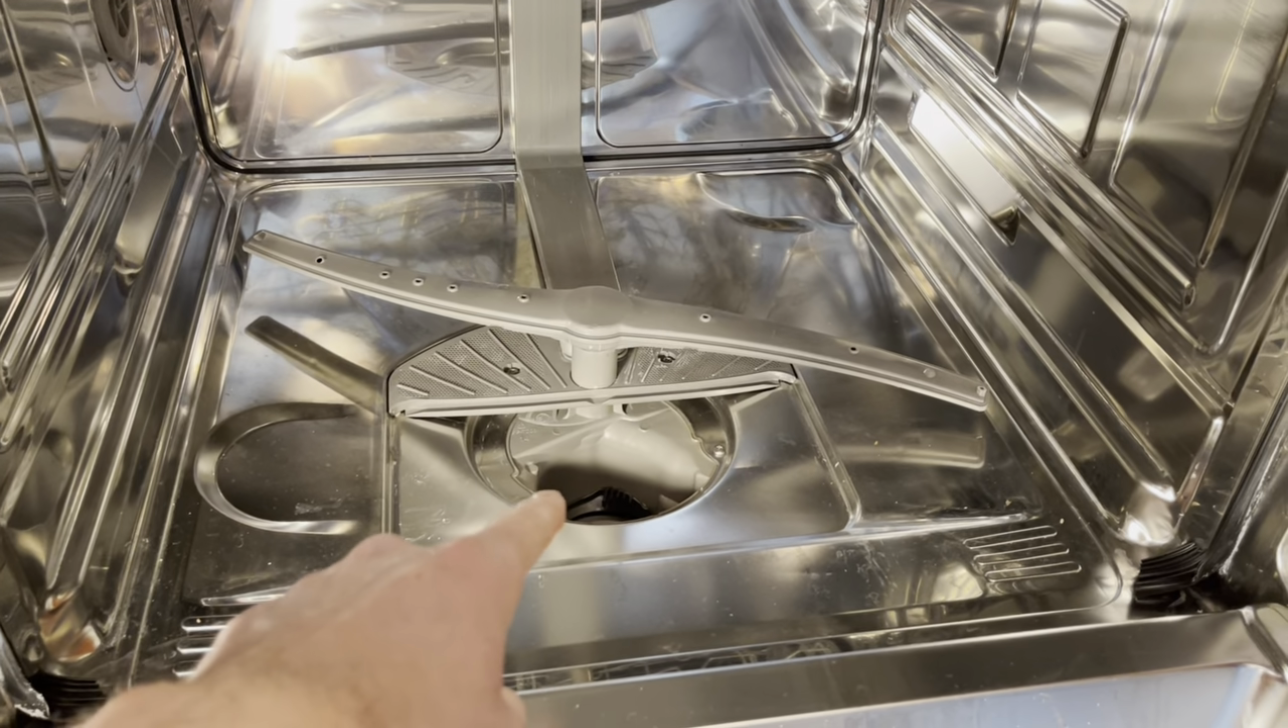I've already taken off the filter screen and the lower filter itself.